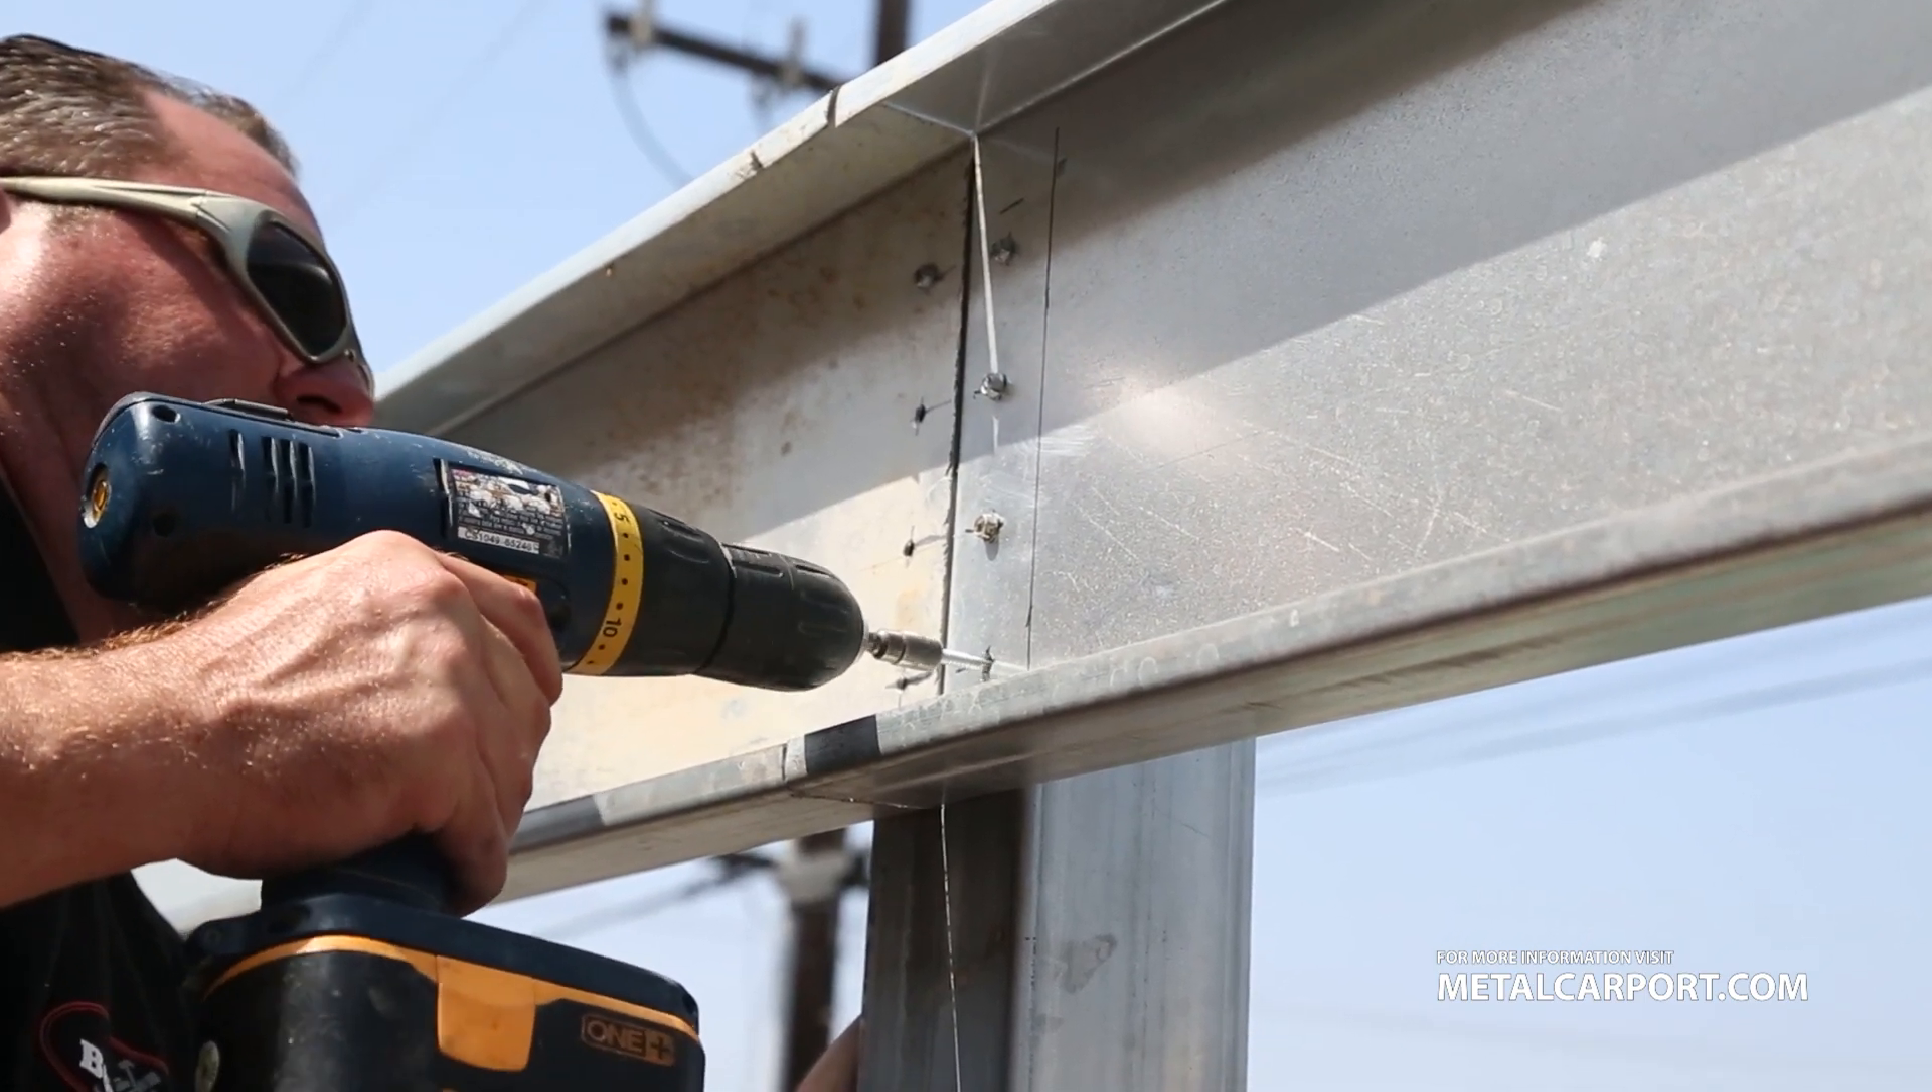The sections of purlins are butted end to end.